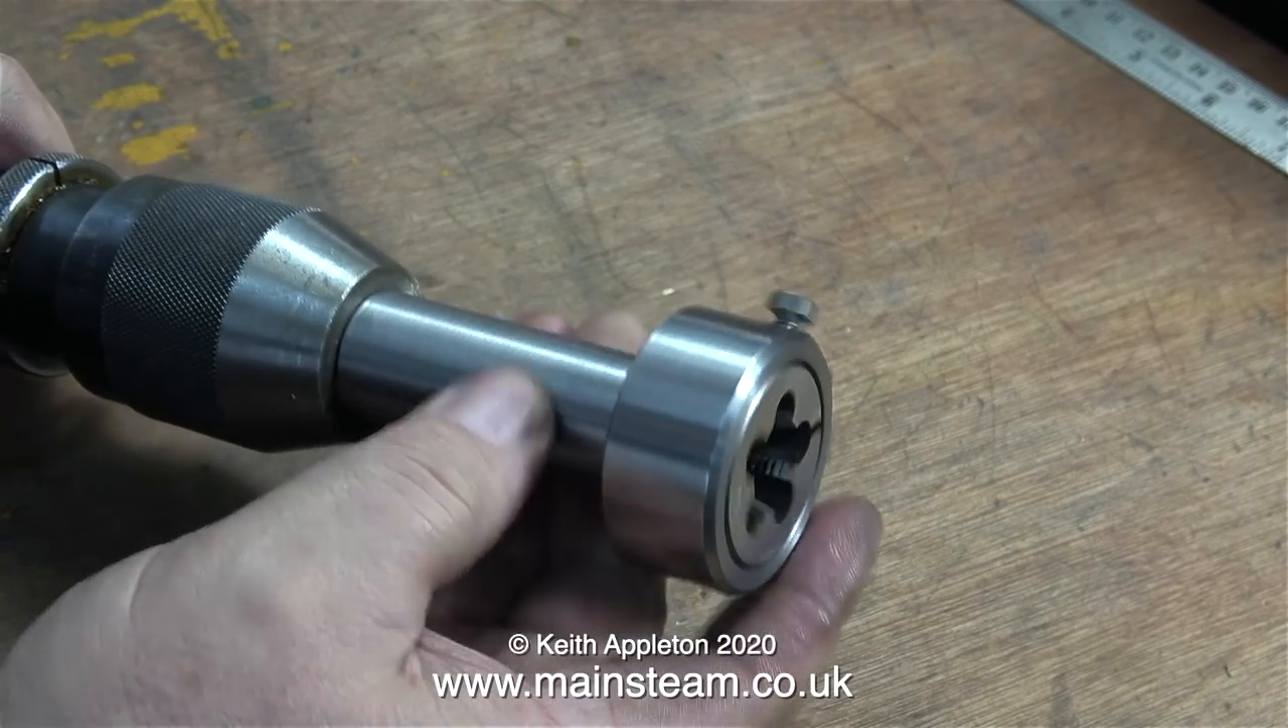Here you see the principle on the bench The end of the bar that I've reduced in diameter fits in the tailstock chuck.